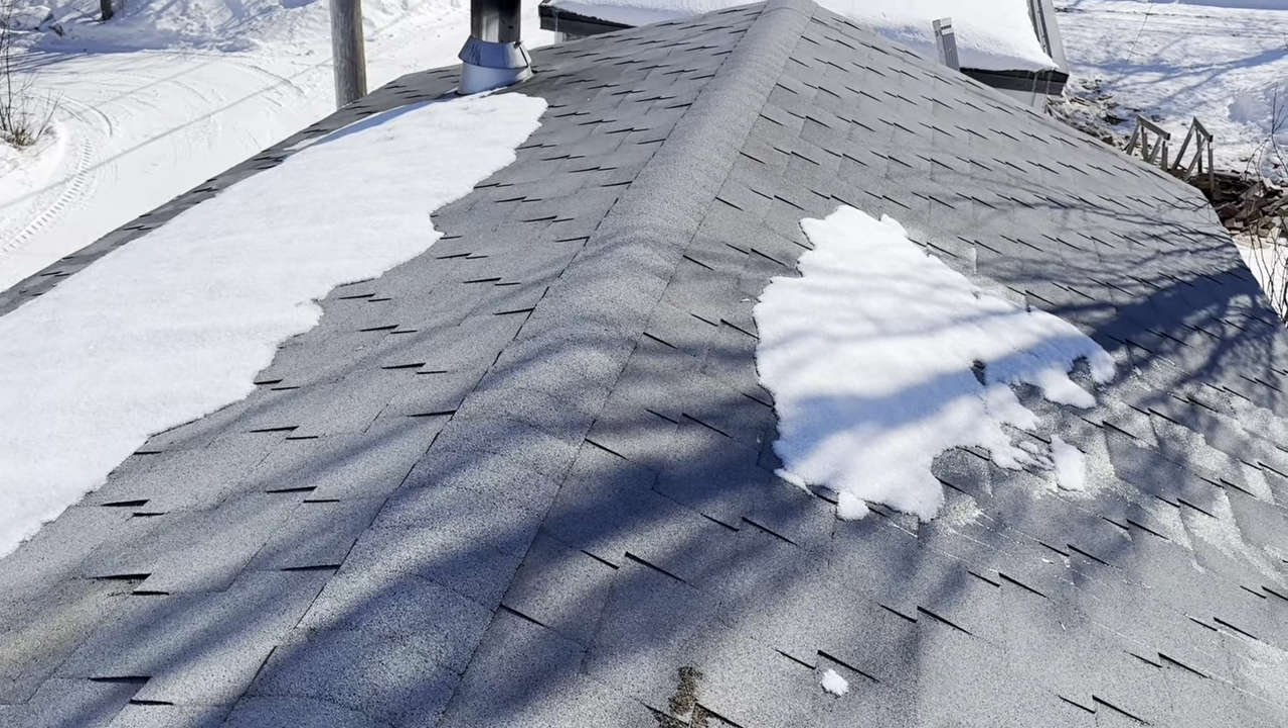Ridge cap is all finished up. Nice and straight line. So, yeah, that's it for this roof.